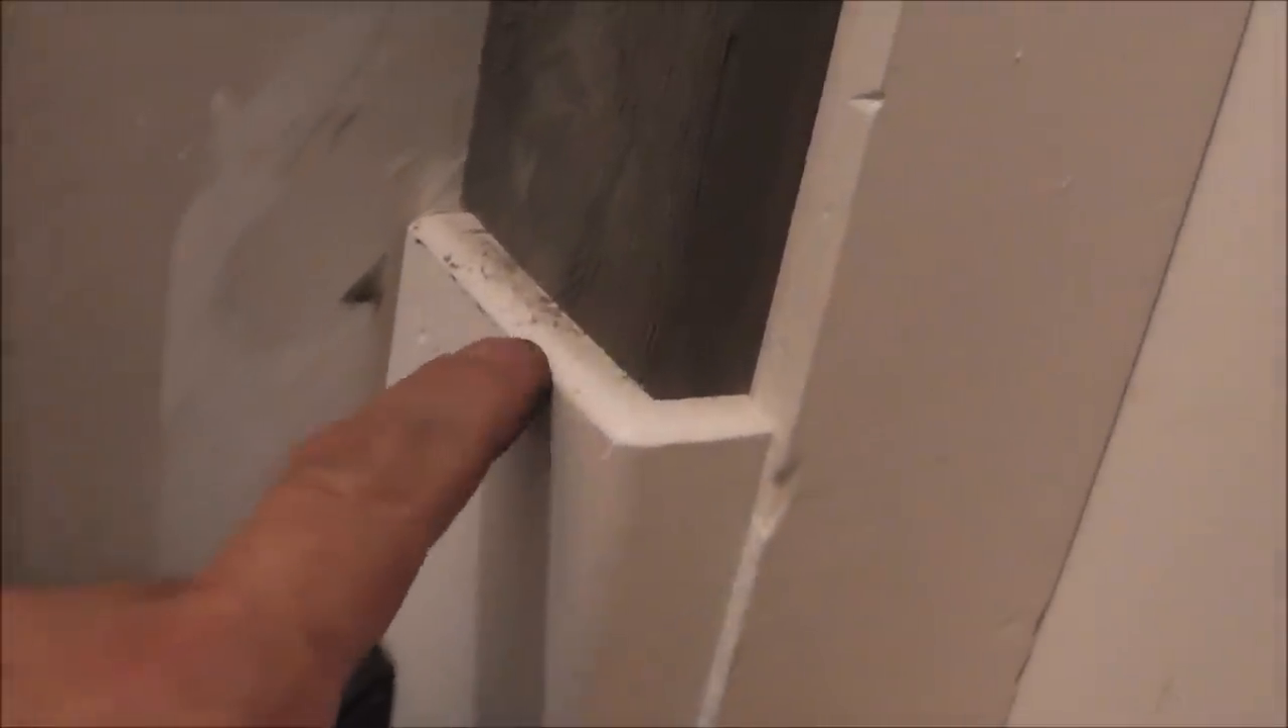We have this little piece of molding right here at the bottom that sticks out about three-eighths of an inch more.